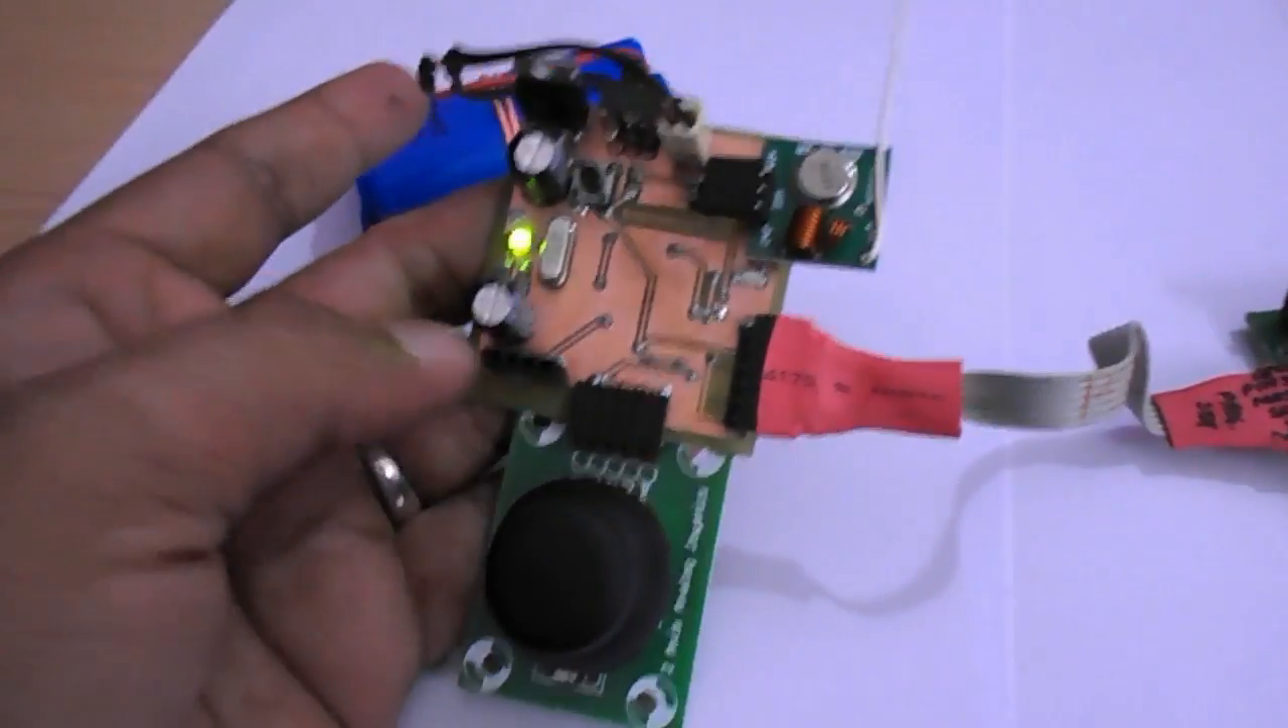I have connected everything with this board this is joystick and this is transmitter and we have connected the power supply also.